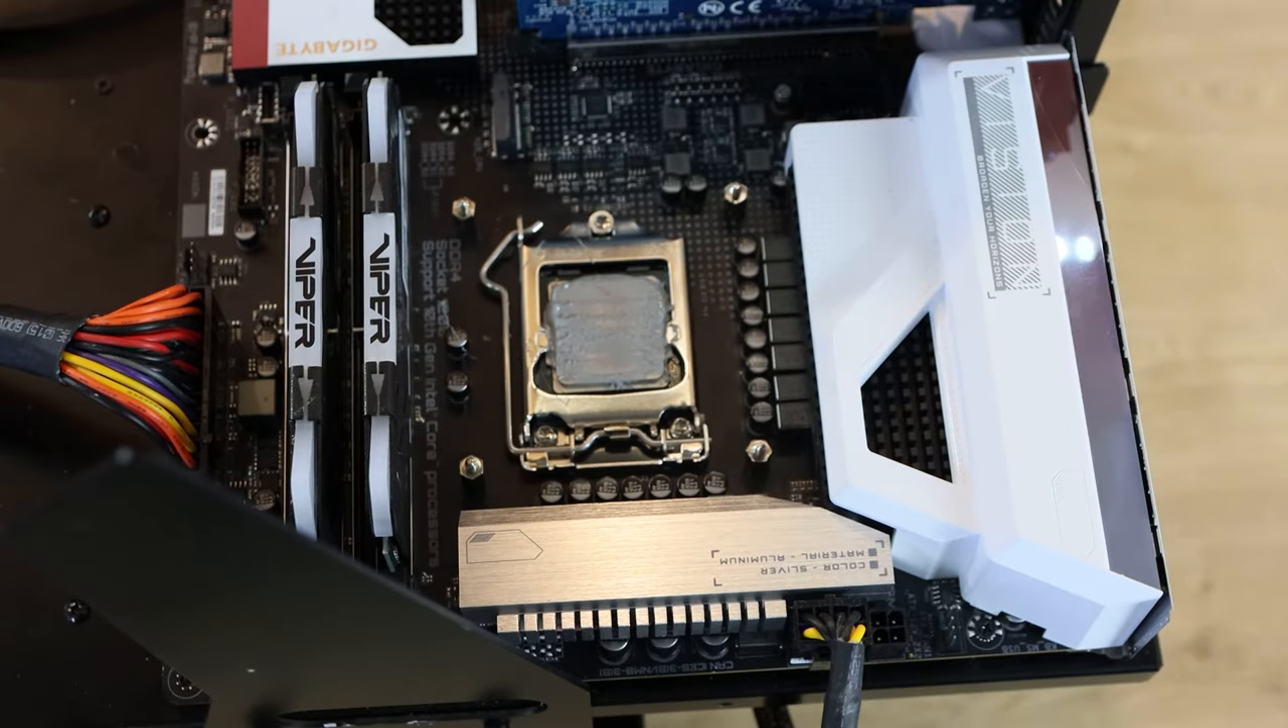Obviously we've already removed the cooler.